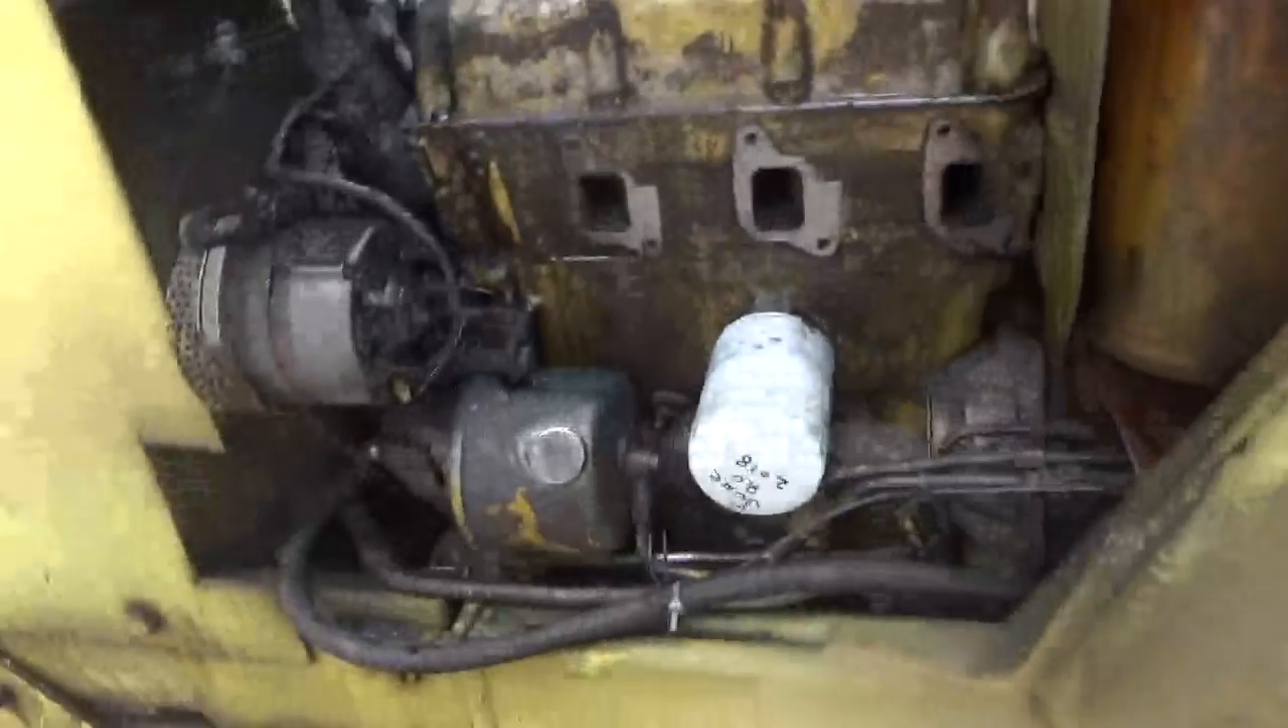So the exhaust manifold is off there.